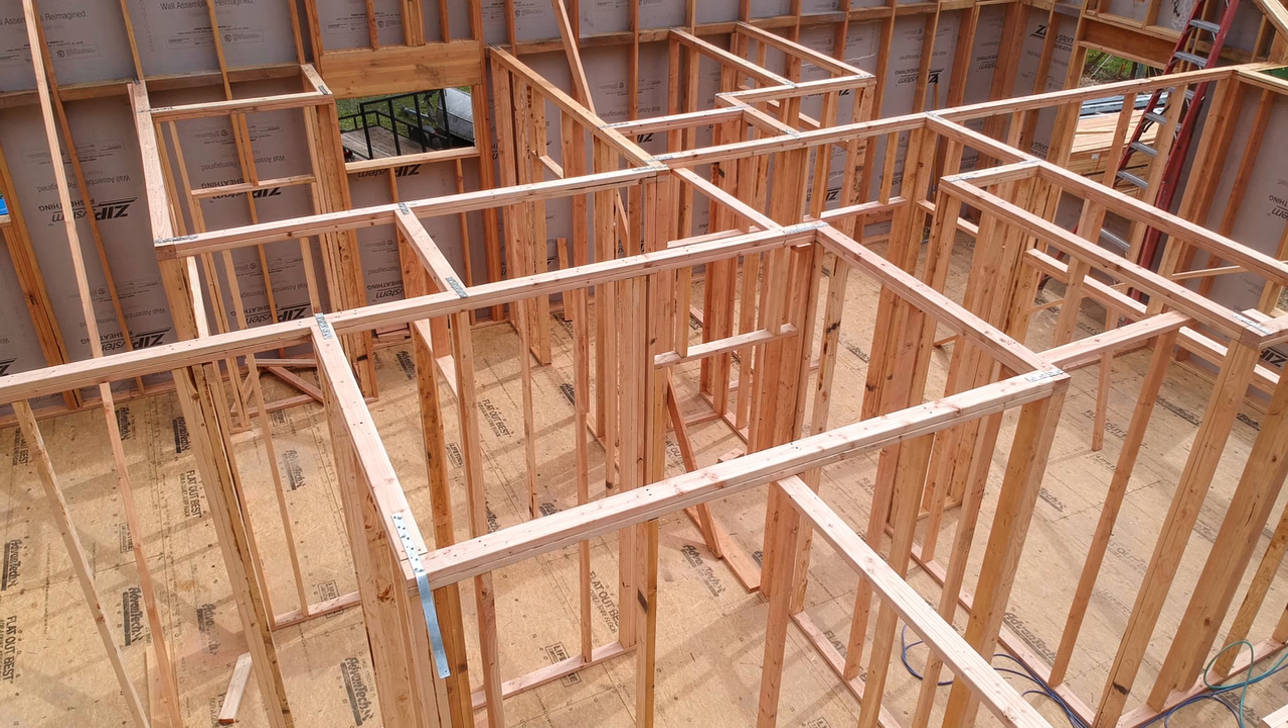So there's the braces up high all the walls are framed everything's clean.